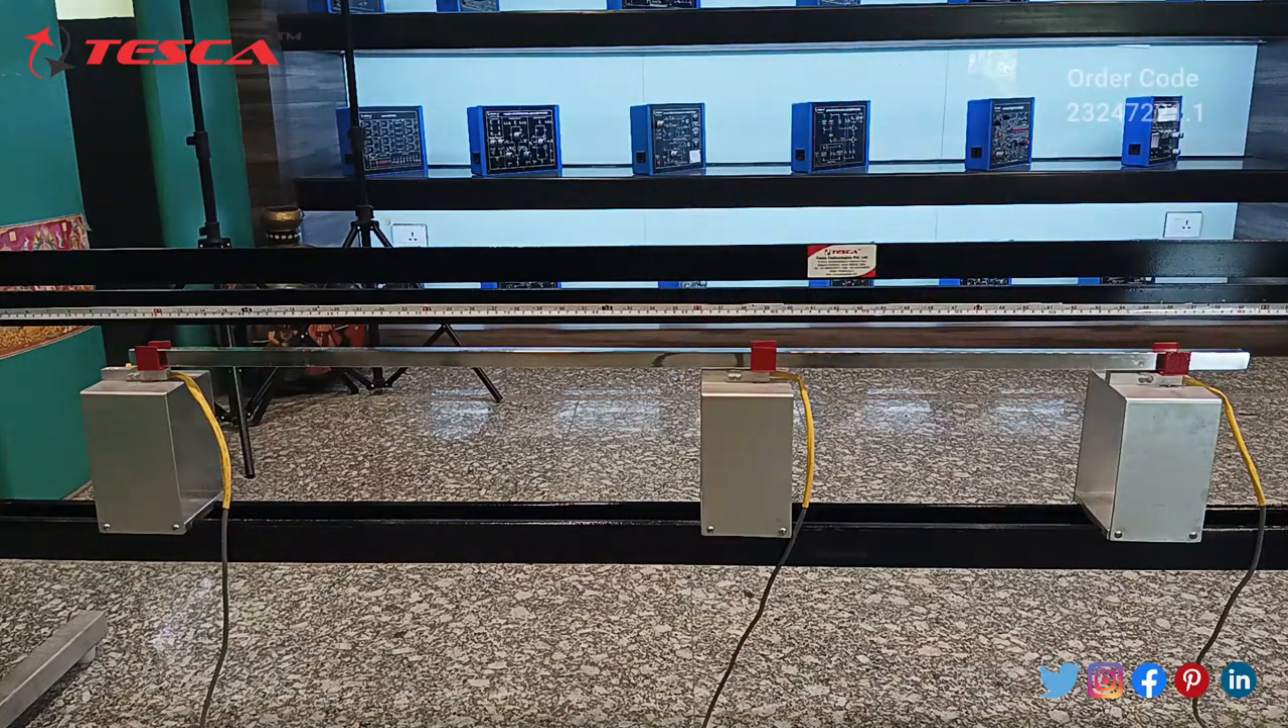So here you can see that I have kept this SS rod on the top of the three load cells.